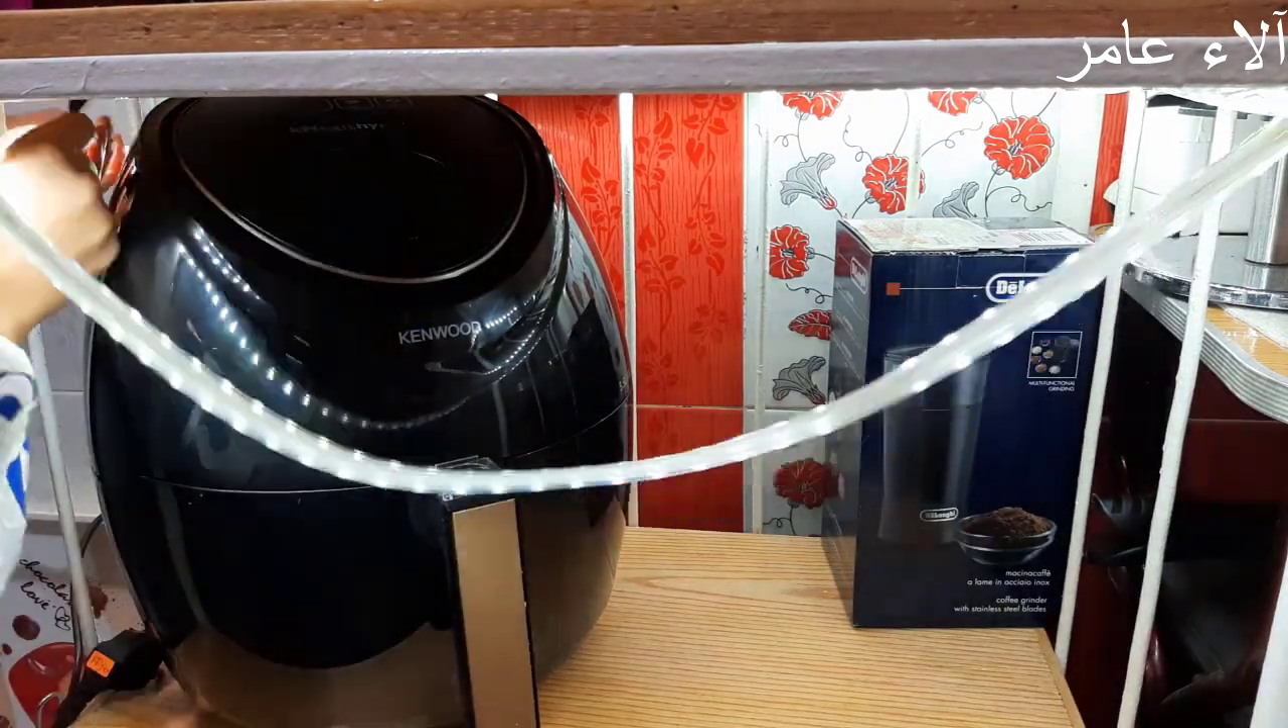انا حطاله شريط لد اهو زوجي جابهولي بس ما كنتش لزقته تلزيق كلي.